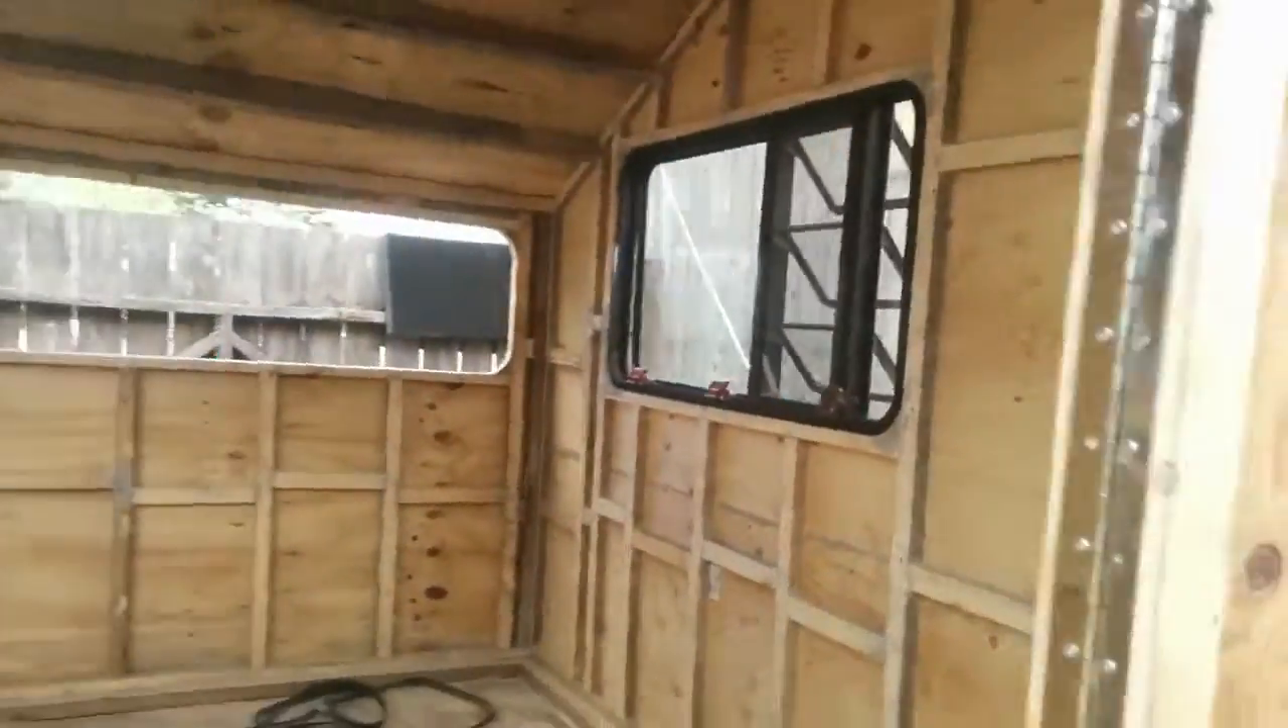There's a third window test fitted. It's in there good.